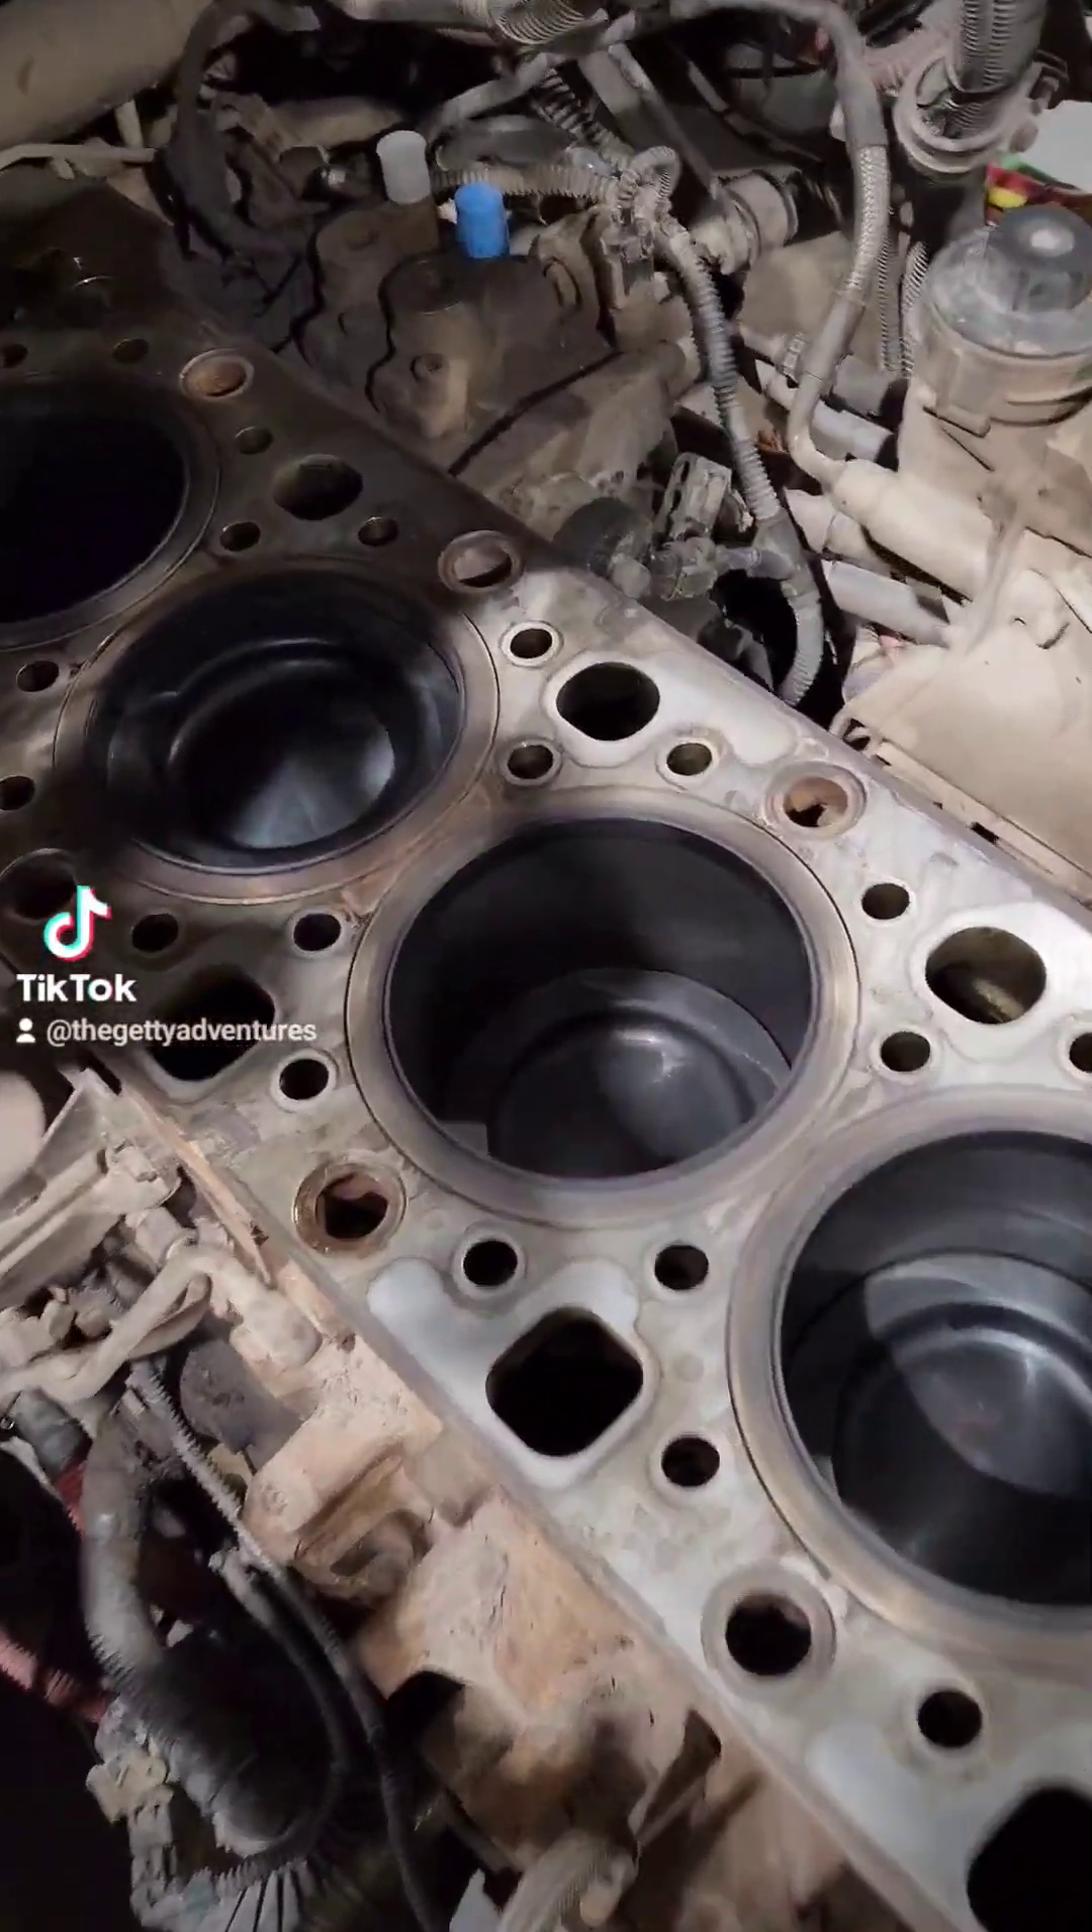All right, so obviously we got the head off the engine.